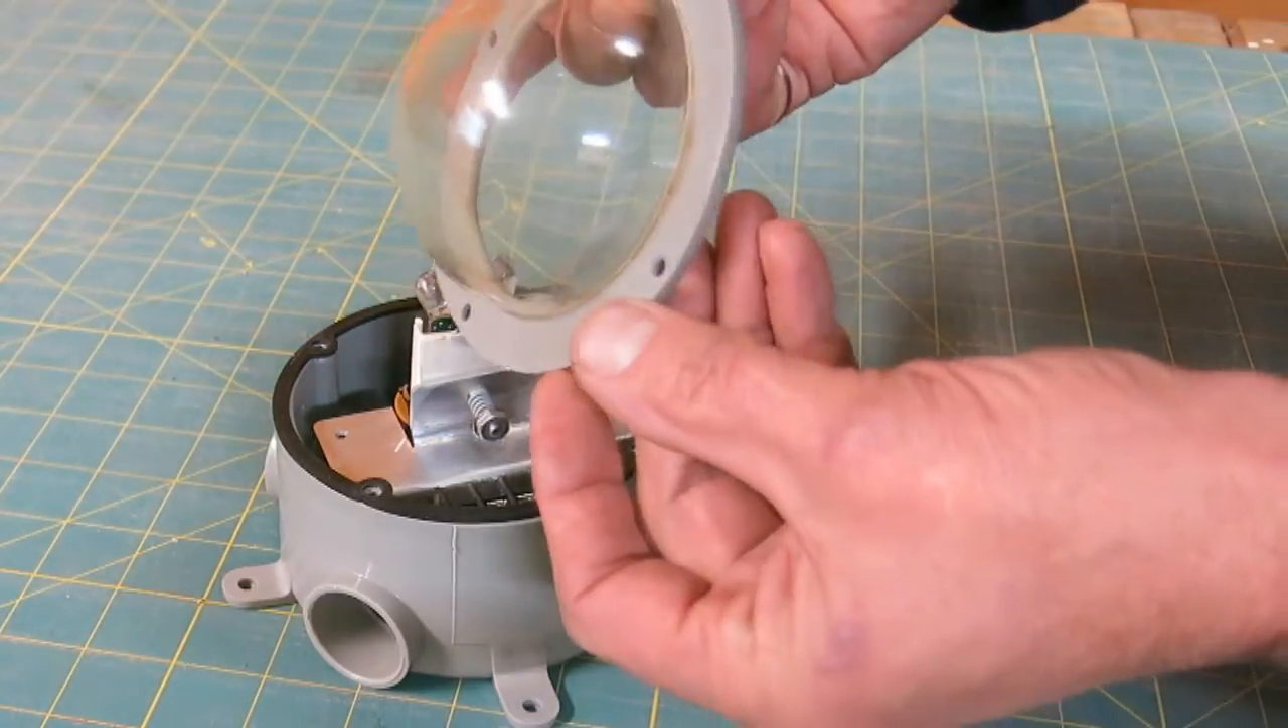You can see I've cut the standard cover with a fly cutter and managed to cement a nice little plexiglass dome in there.